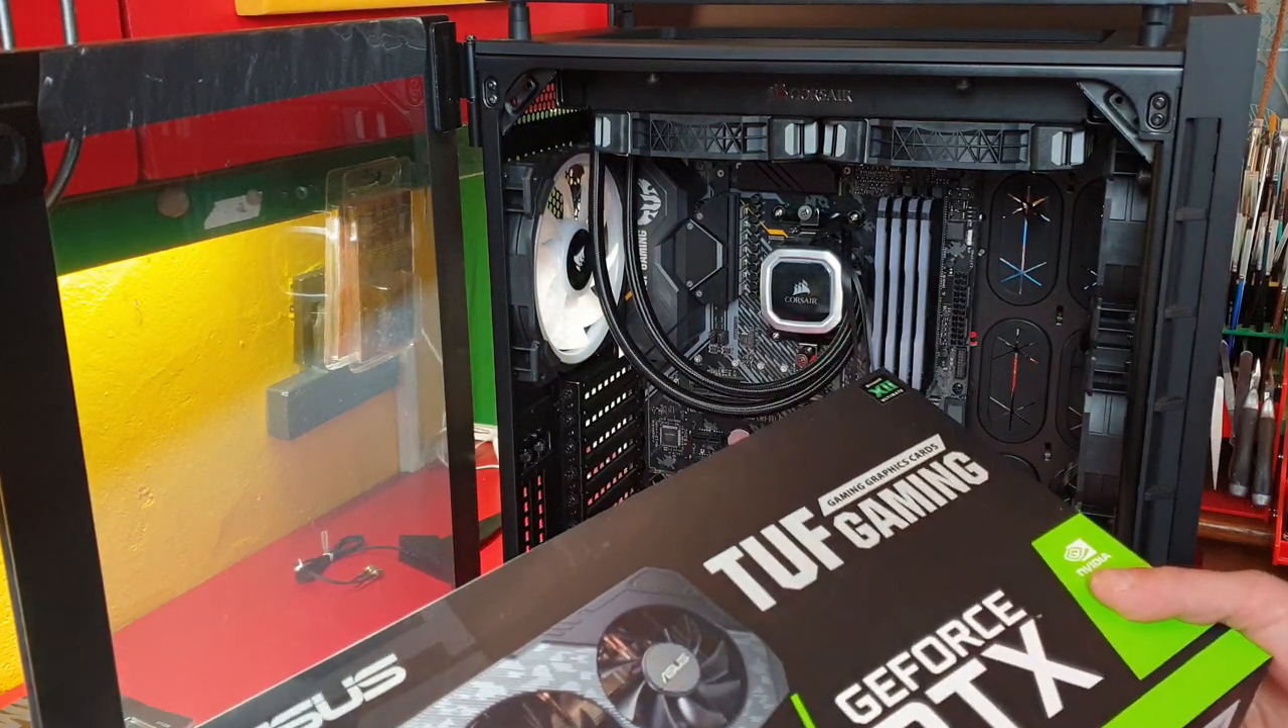So now we've got a lot of wiring to do, but before I do all this awful wiring and try and figure out what goes where, I'm going to stick the graphics card in.